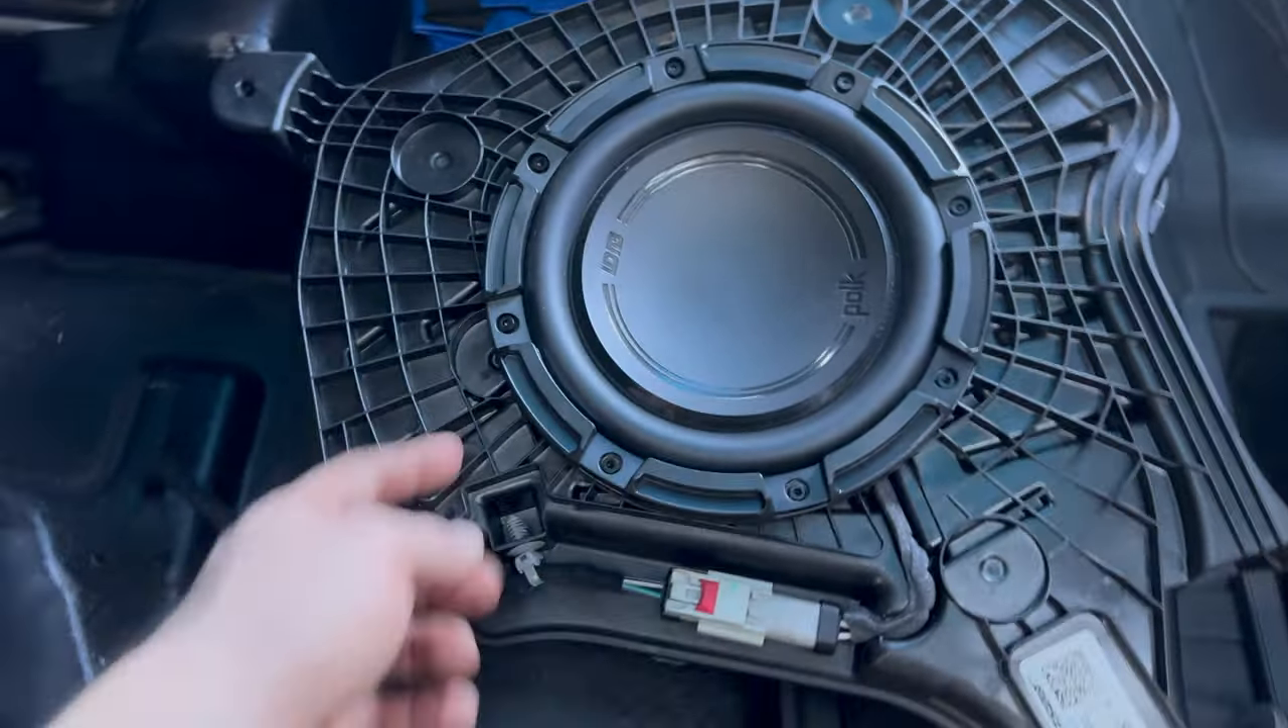So I used the bolts that came with the new subwoofer, screwed it in.